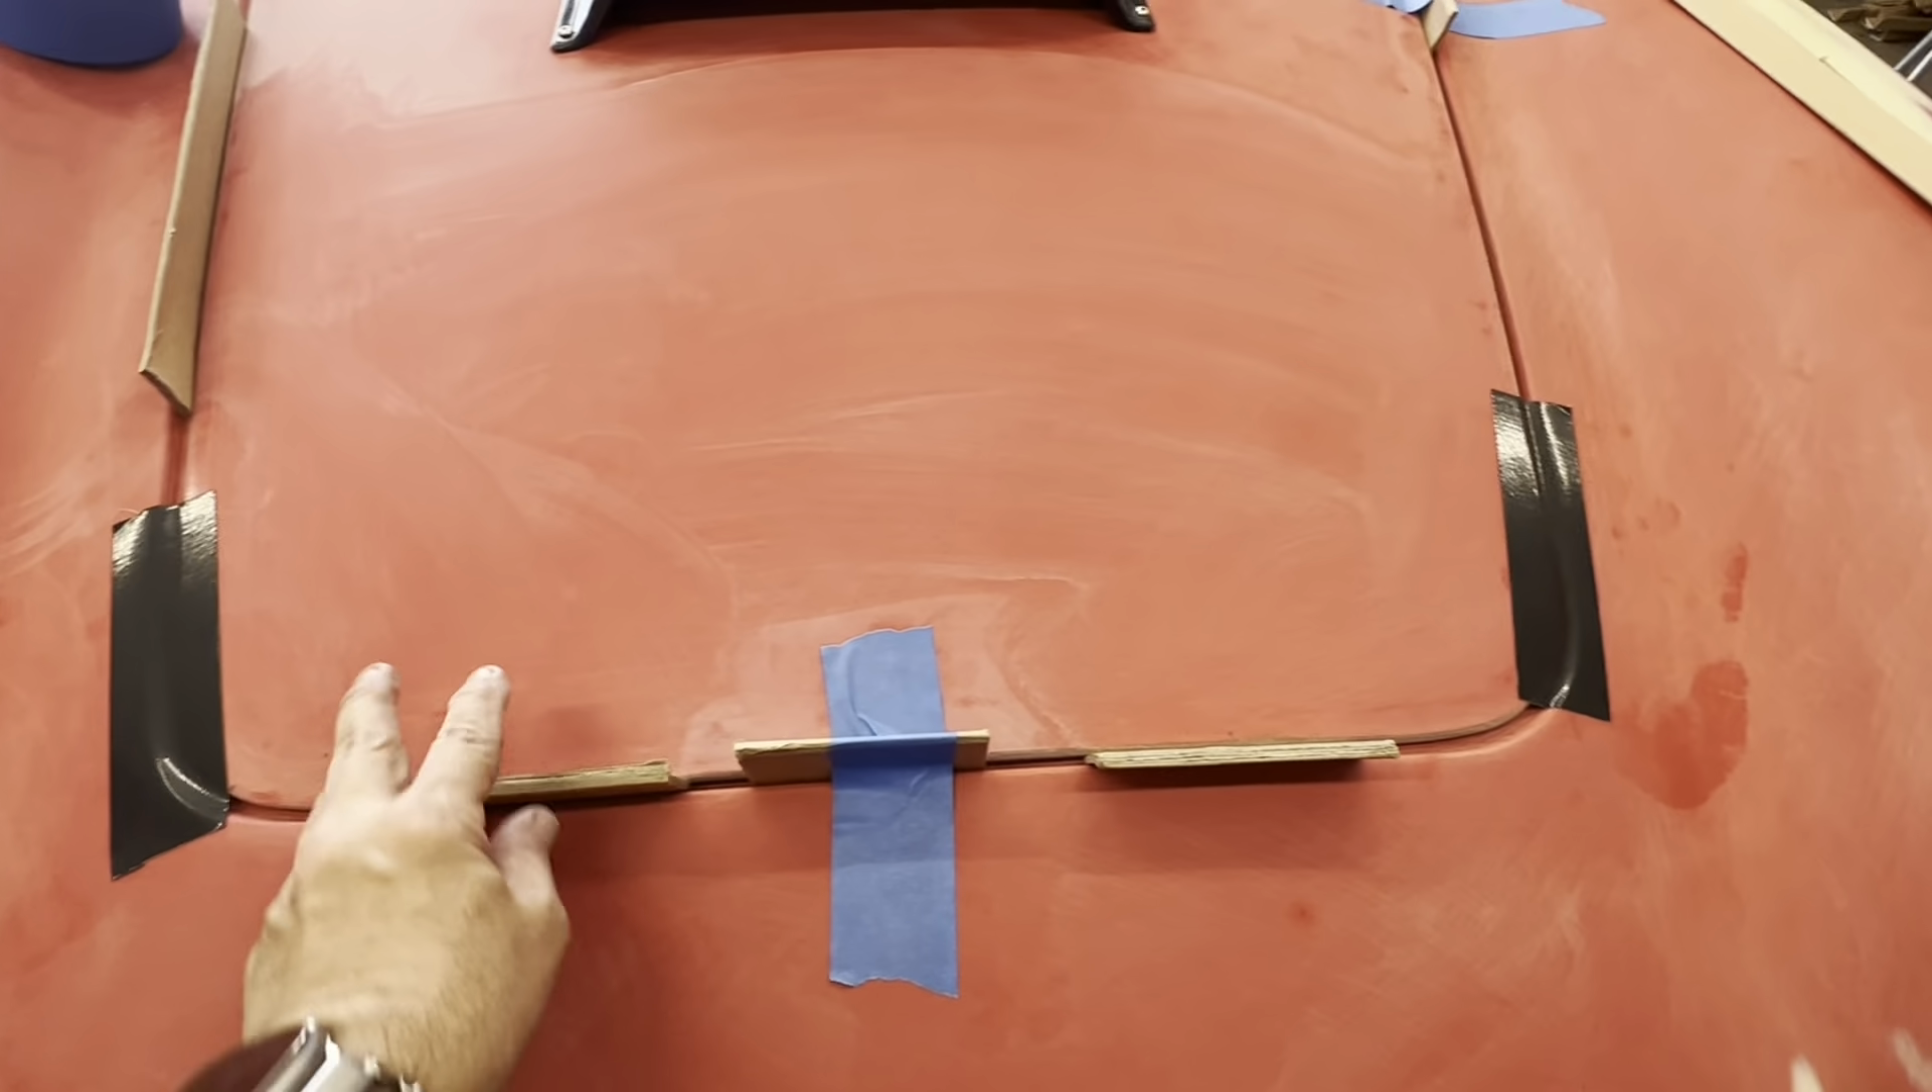All right I got the hood taped down I got gorilla tape holding it in place.